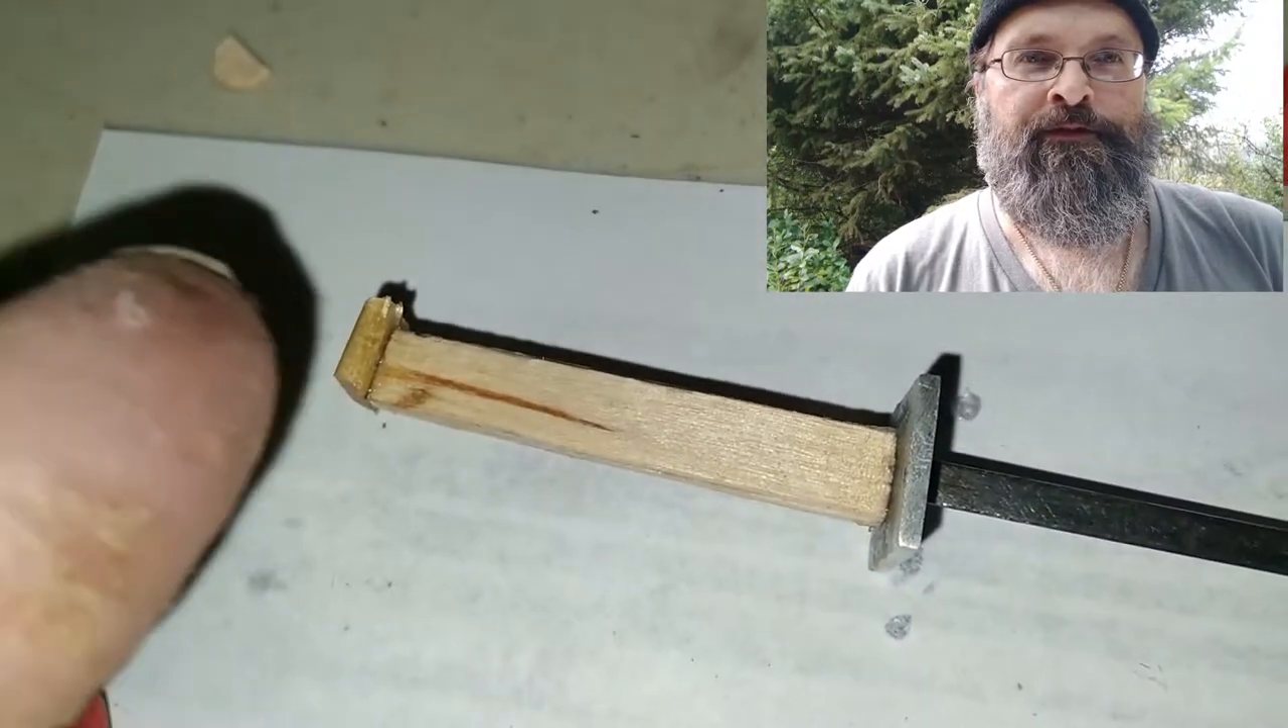I added a small piece of wood to look like a pommel.